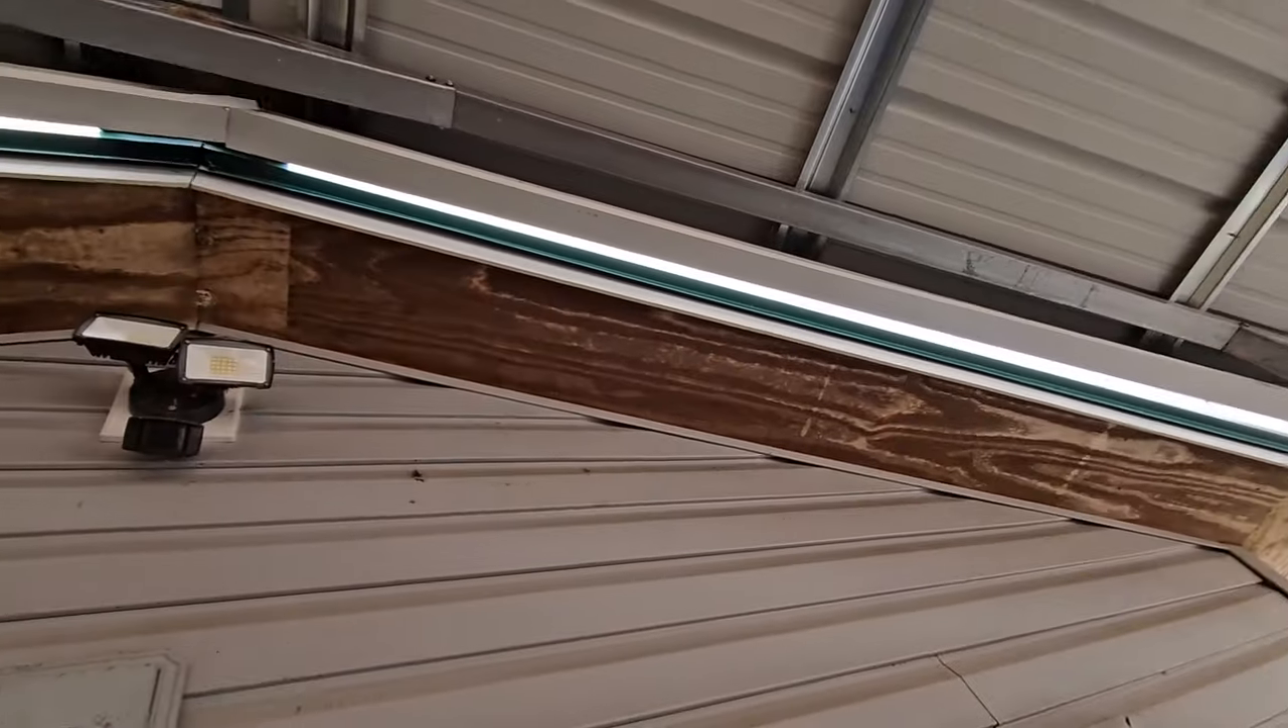This carport goes right up to the shop that i built but there is that little gap.